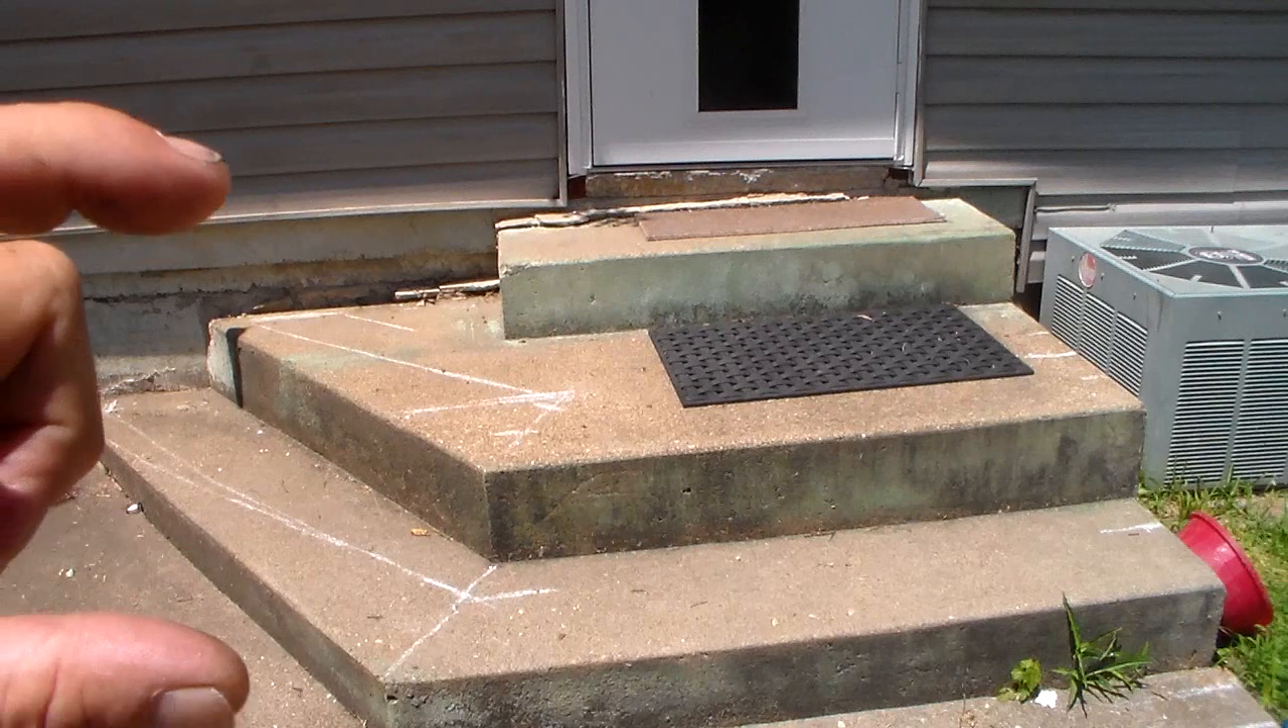You see that gap under the door you can see it's settled several inches at least.